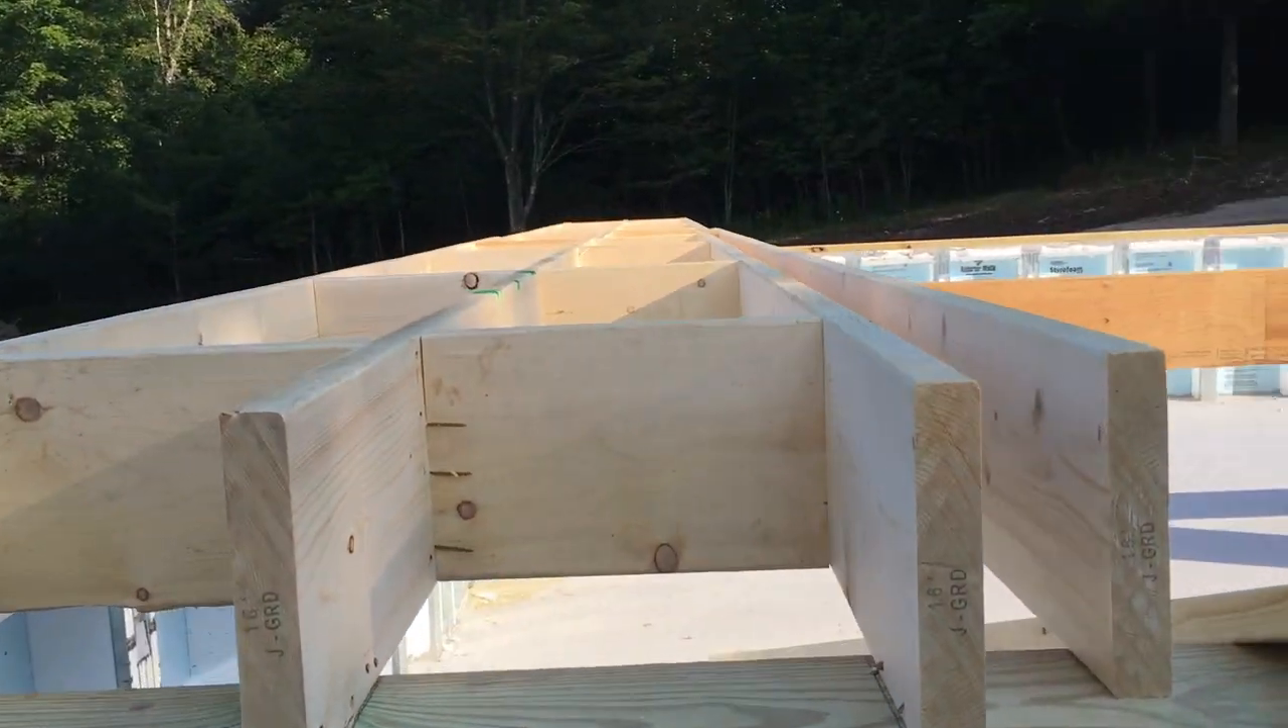So we have the first three floor joists on.